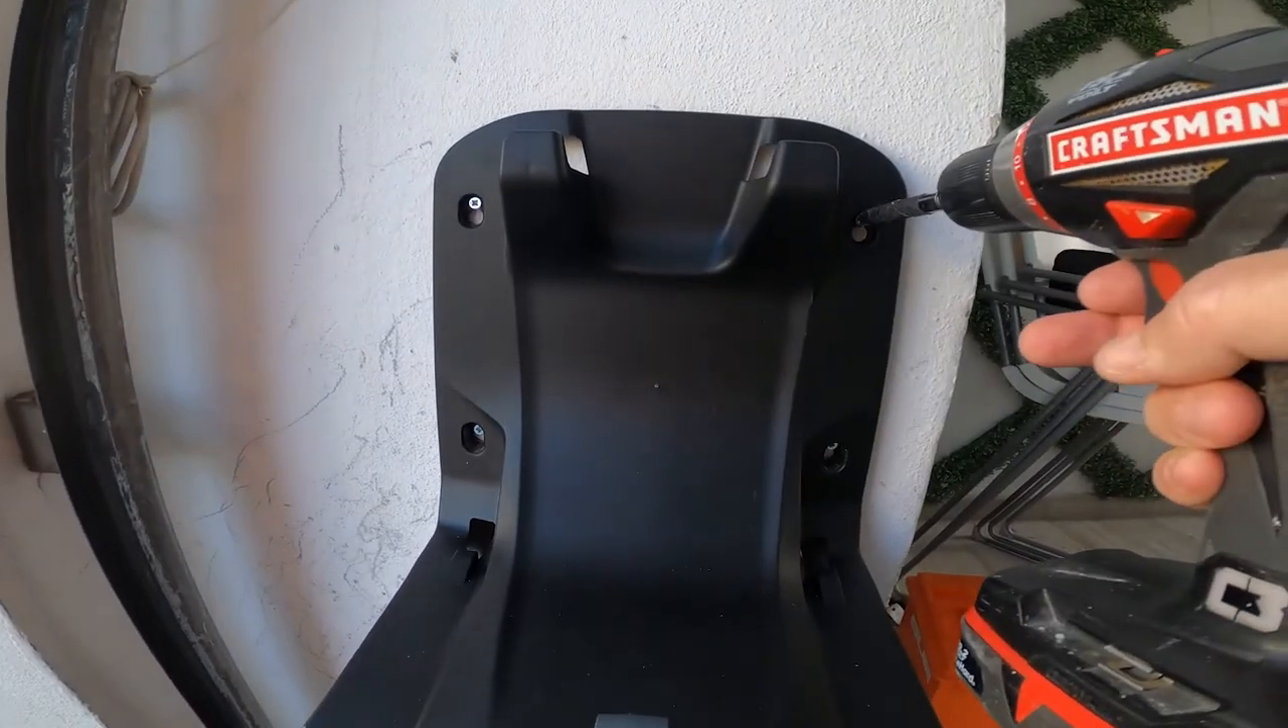Listo, ya está la base colocada en los cuatro tornillos. Ahora los vamos a apretar.